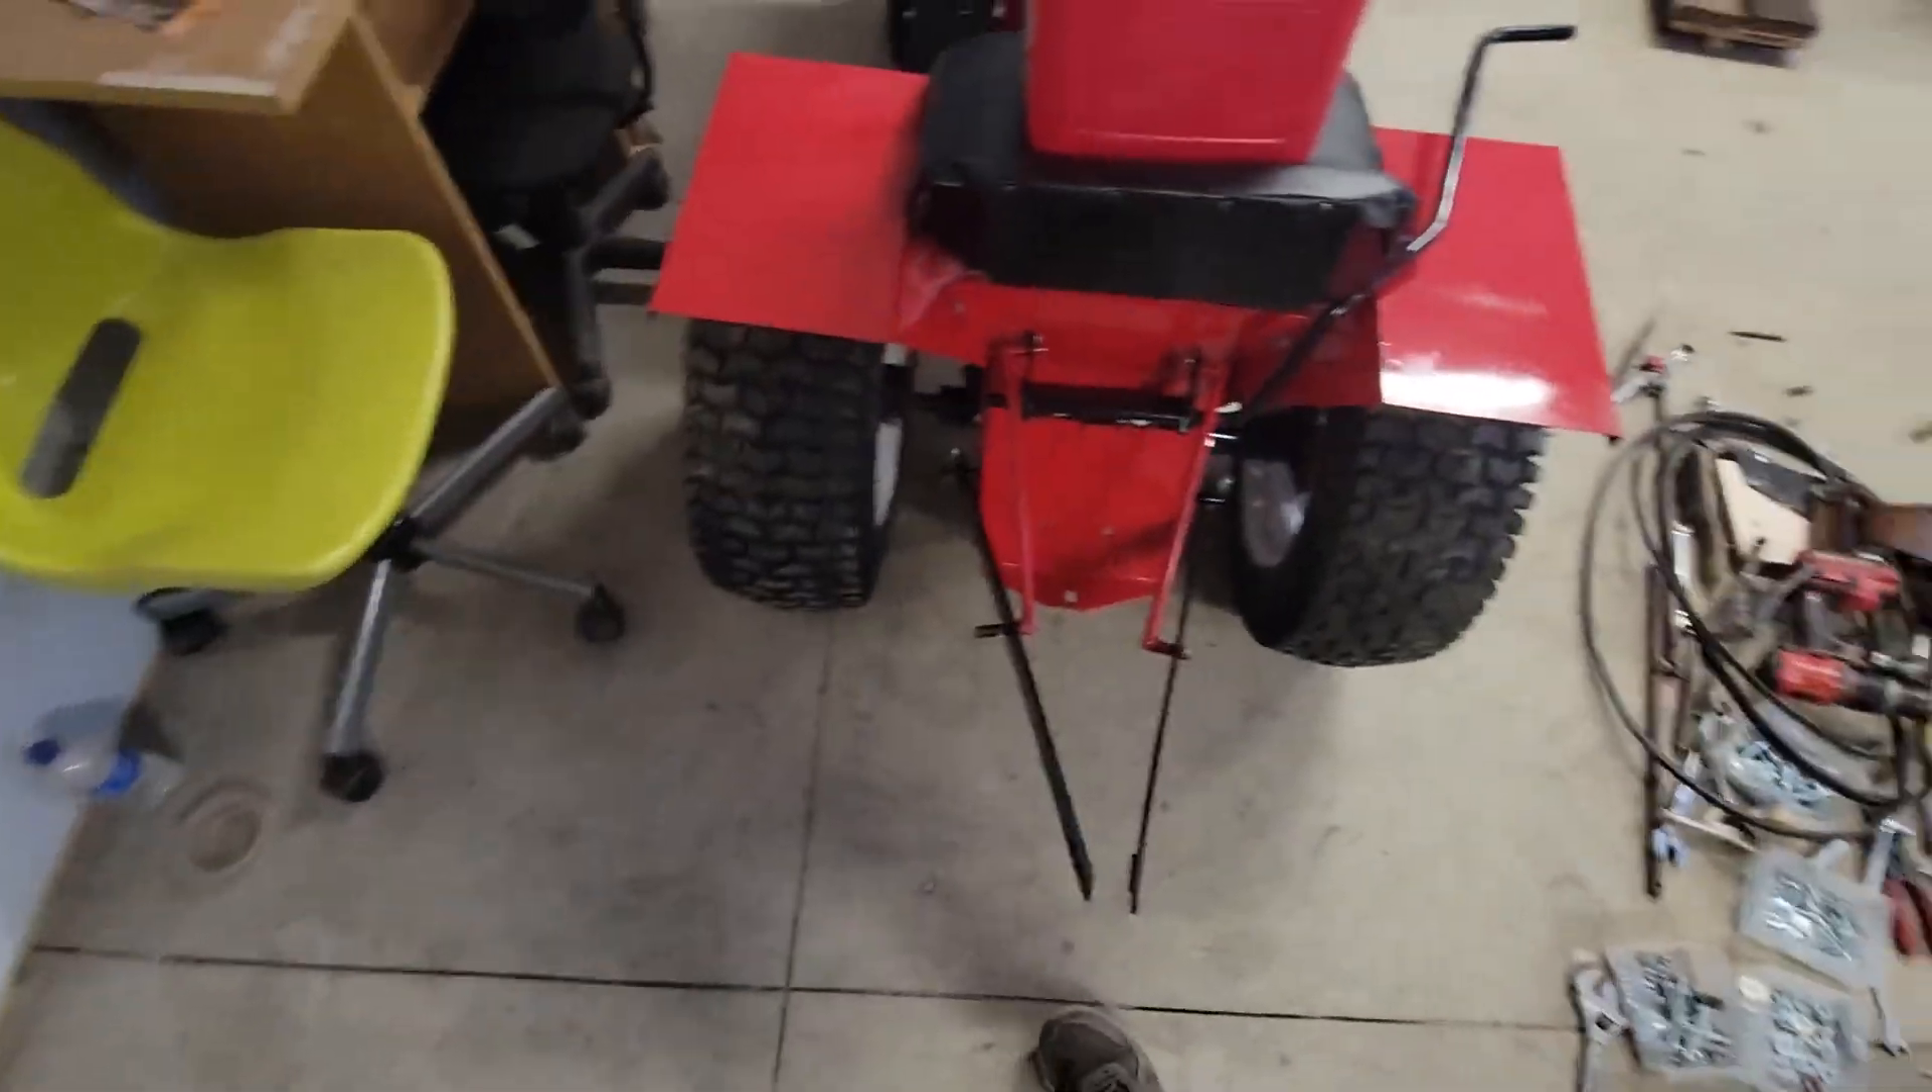So it looks like a seat three point hitch is on tires are on.